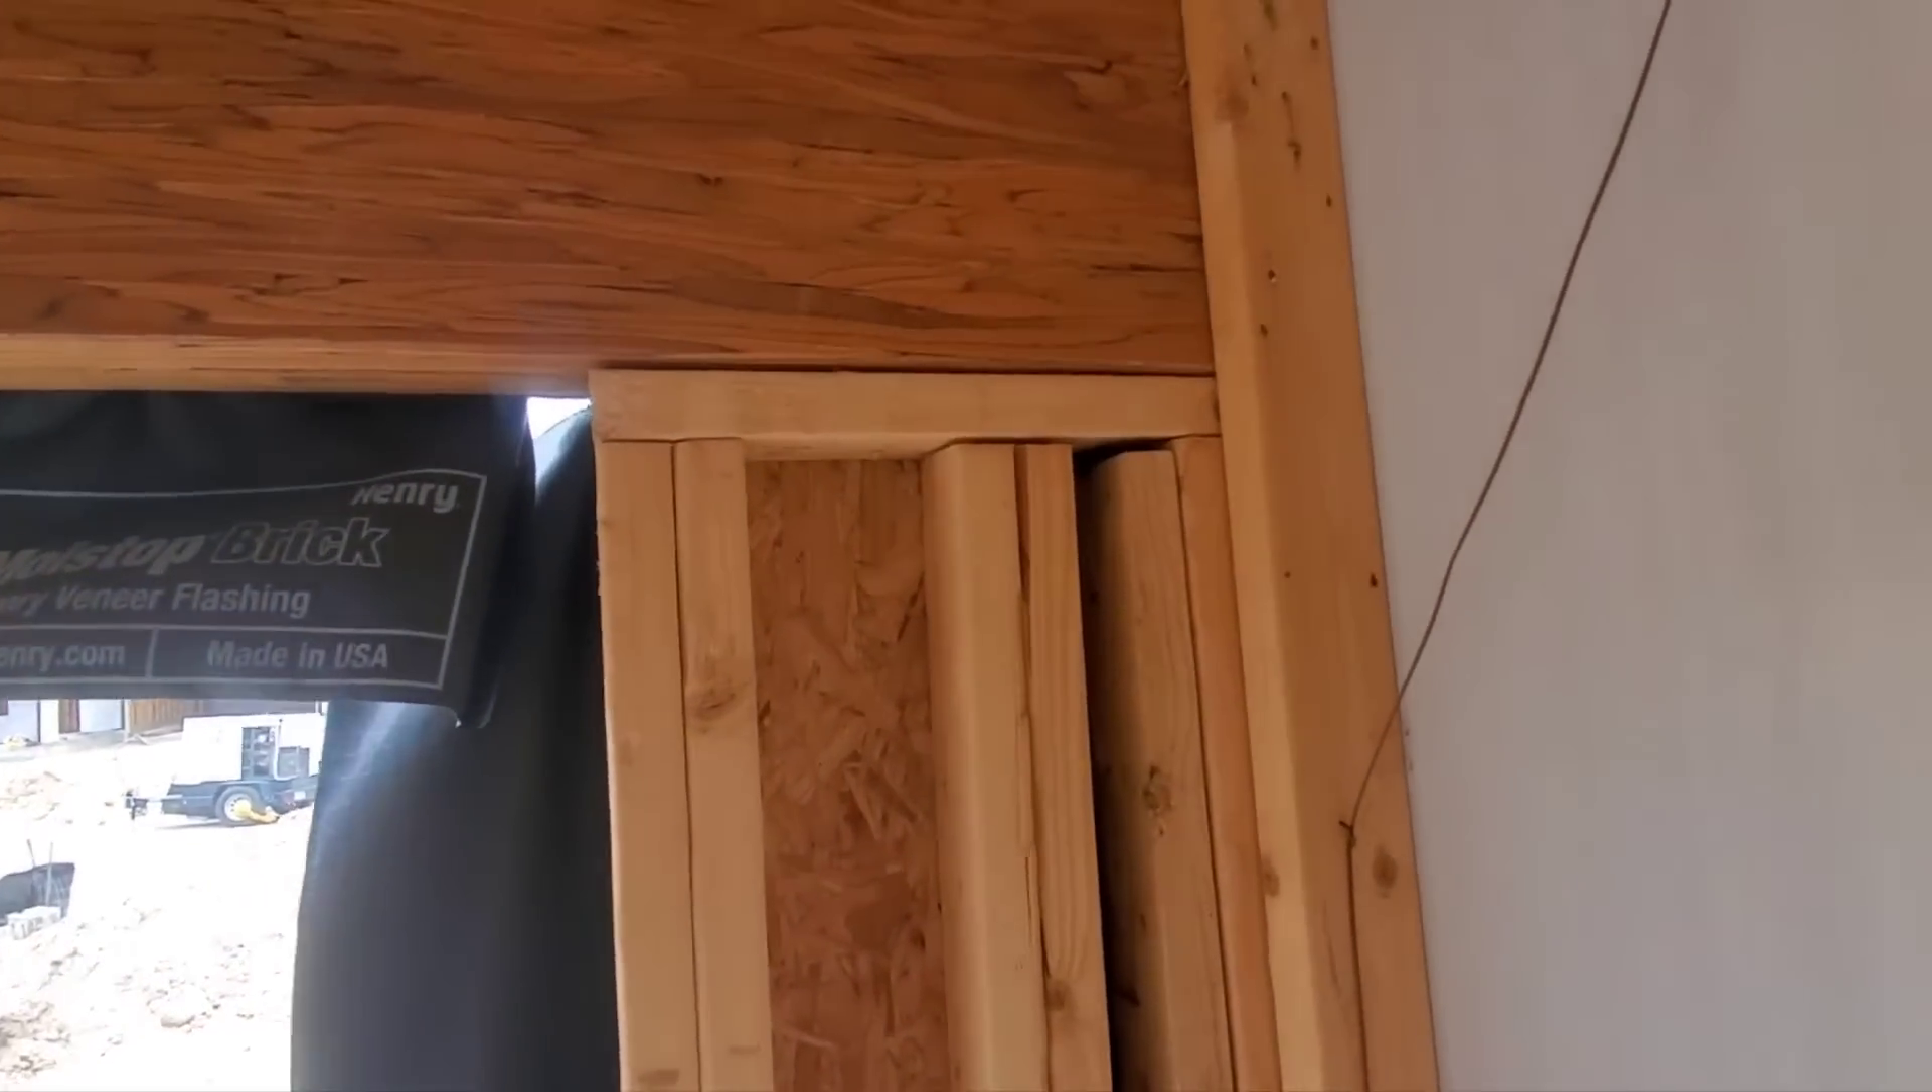First of all, they haven't got these things to fit properly. Look at those gaps. Big ol' gaps at the header, at the studs.